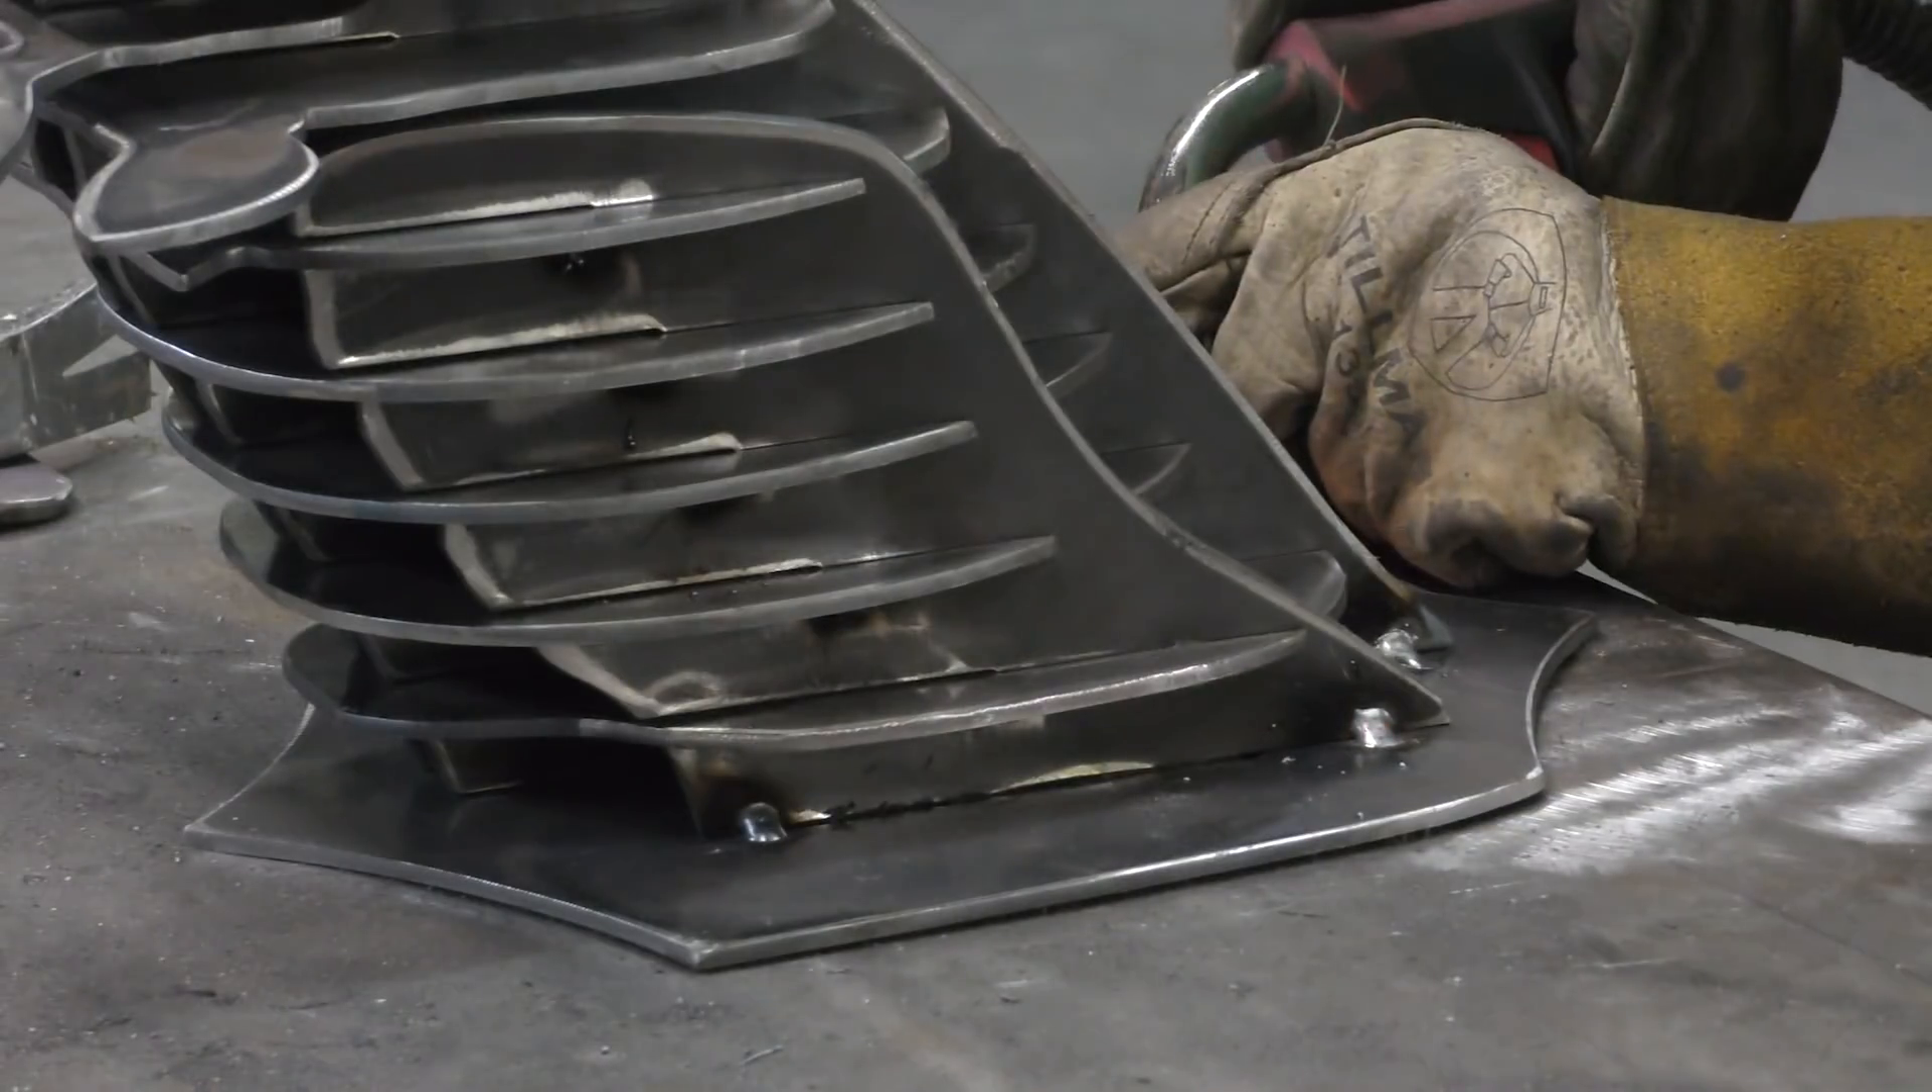So, we just took the head and welded it directly down to this back plate.